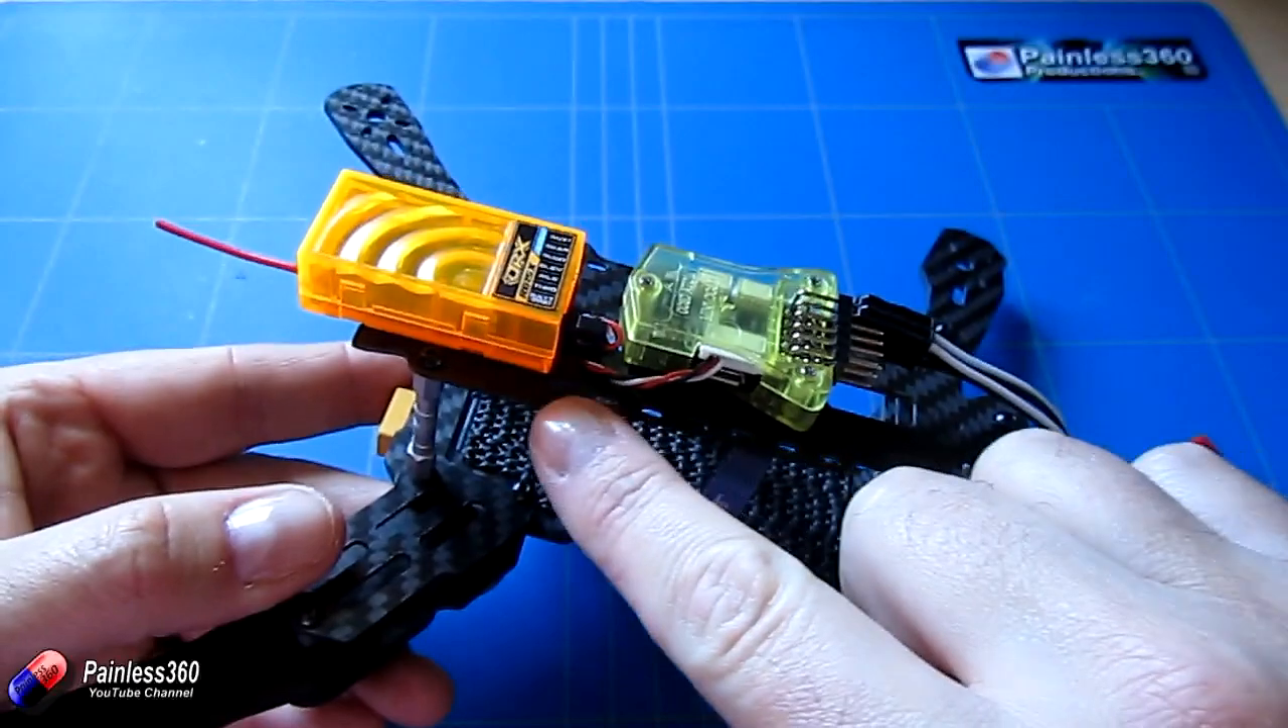You'll also notice that I've installed a little receiver as well just using the first three cables here.